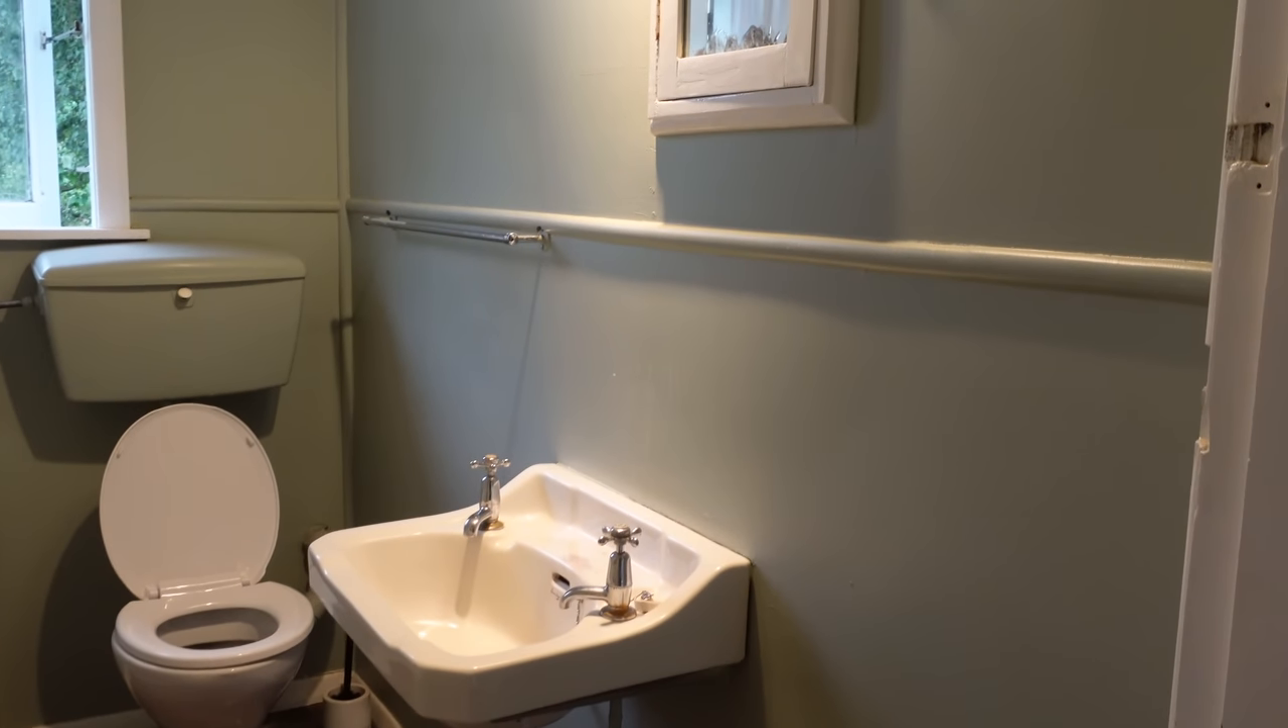The mirror above the sink are not lined up so you know you'll be standing at the sink and the mirror is like to the side.